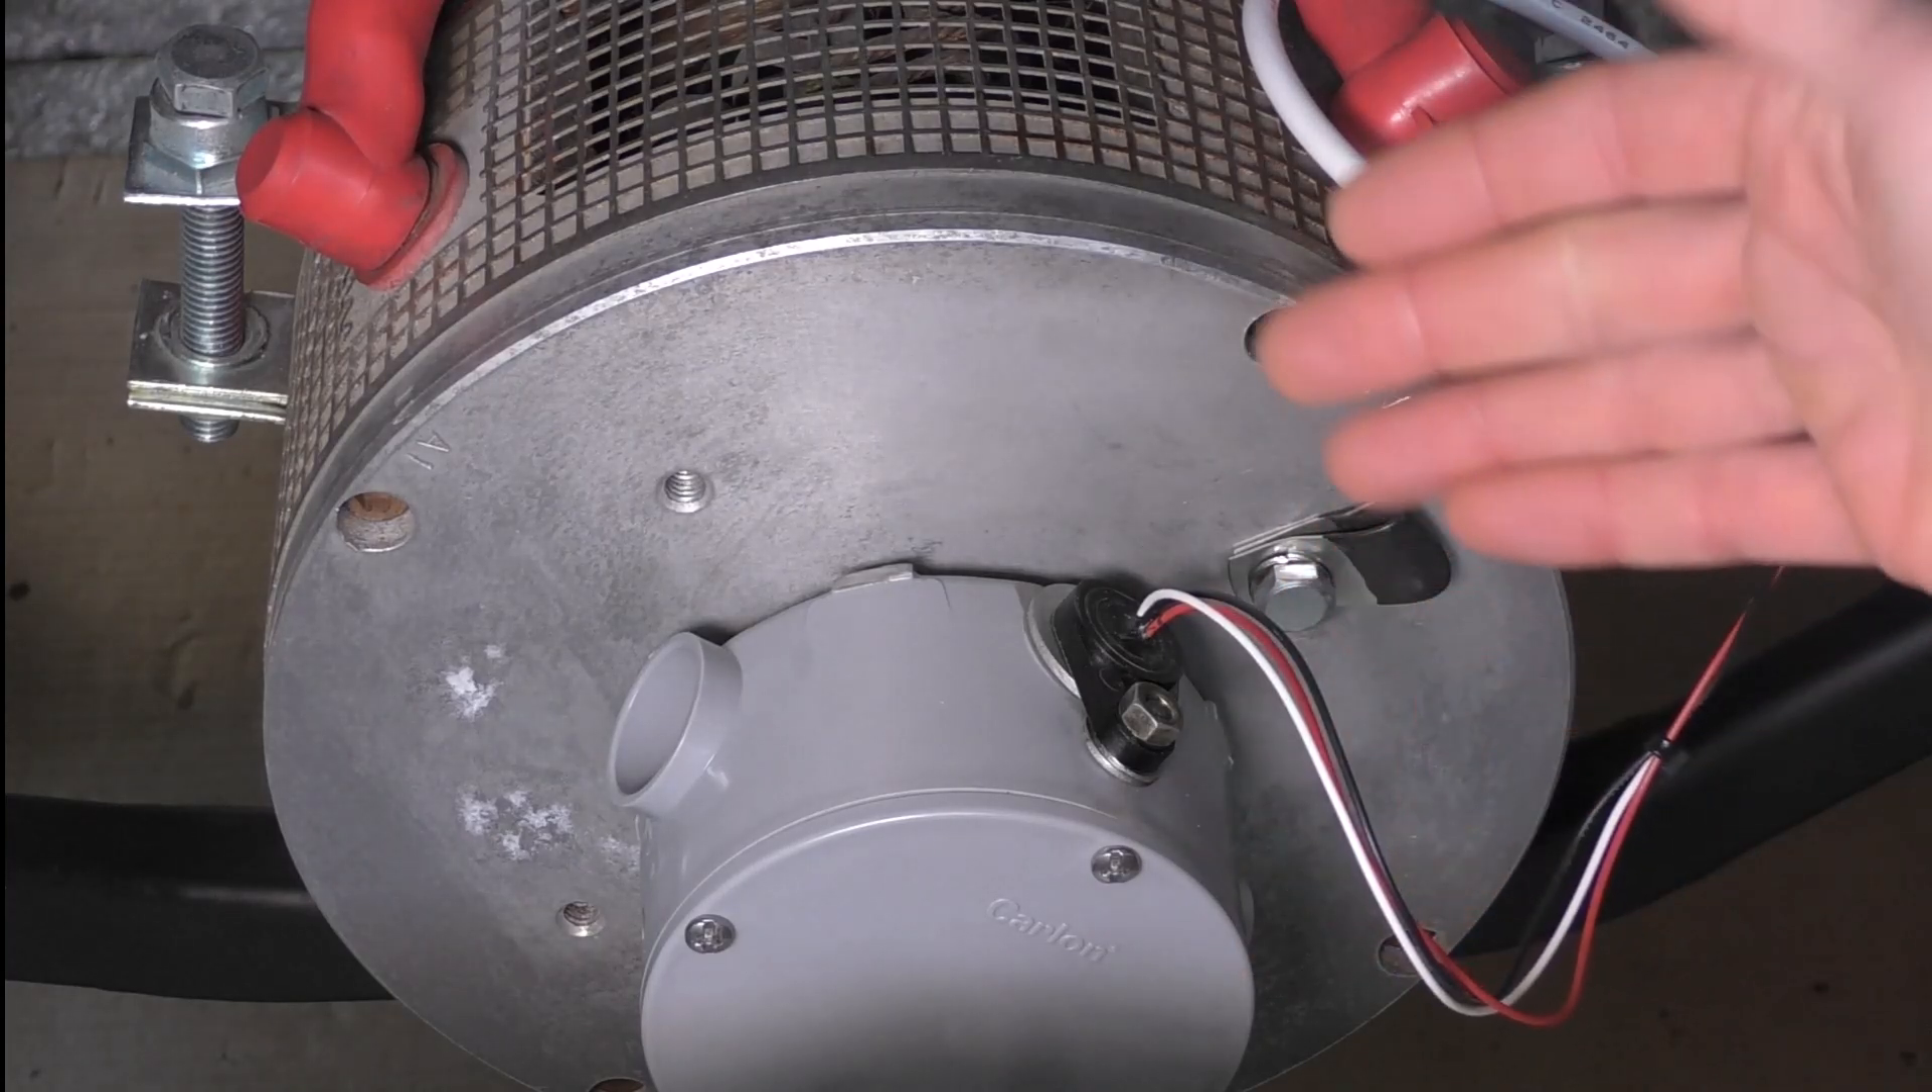I've got obviously the cover plate on.